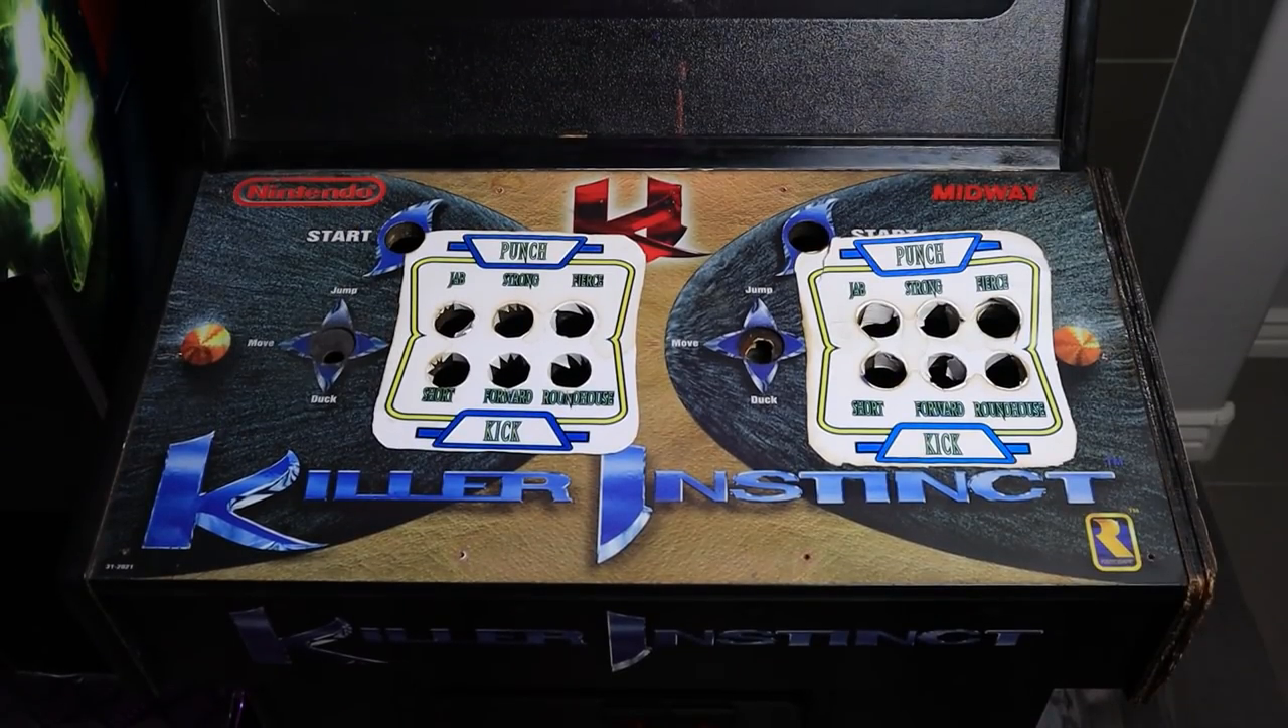All right, so we got all the buttons and the joysticks off, and like I said, I think we might be able to salvage, which I'm stoked about.